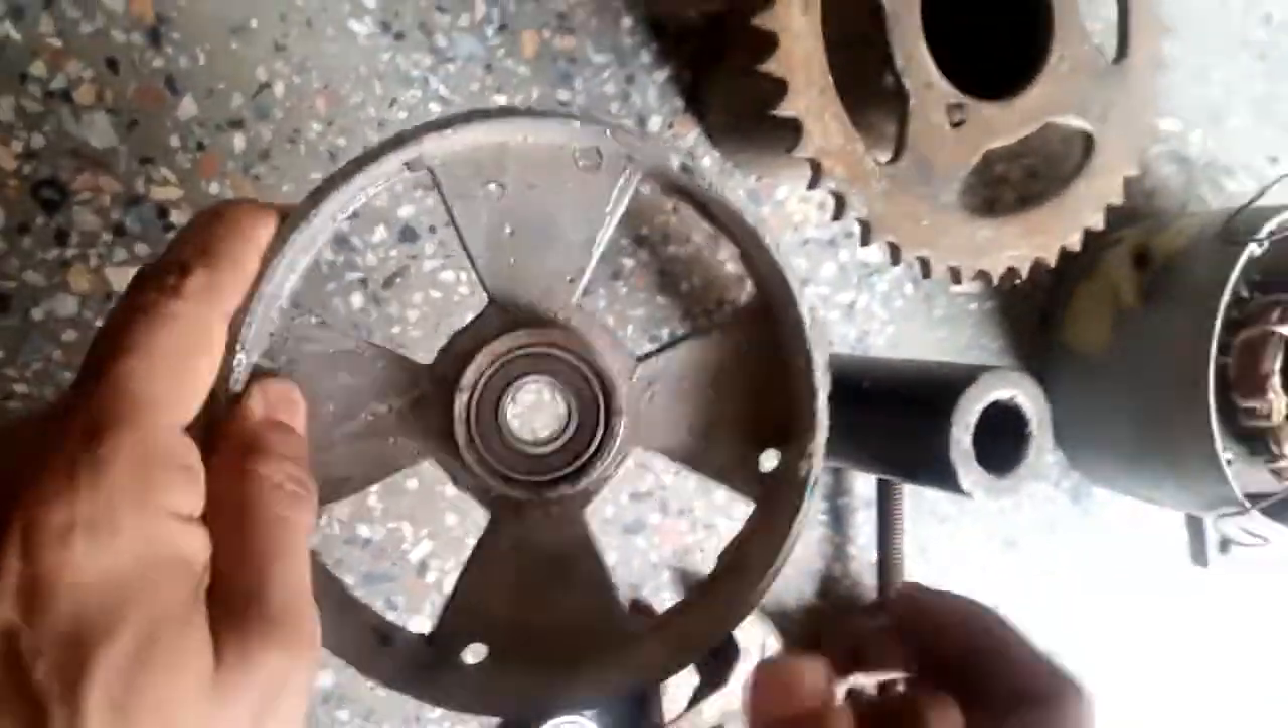یہاں پر یہ بیرنگ بھی جو ہے وہ اپنے کپ کے اندر جو ہے وہ بیٹھ چکا ہے۔